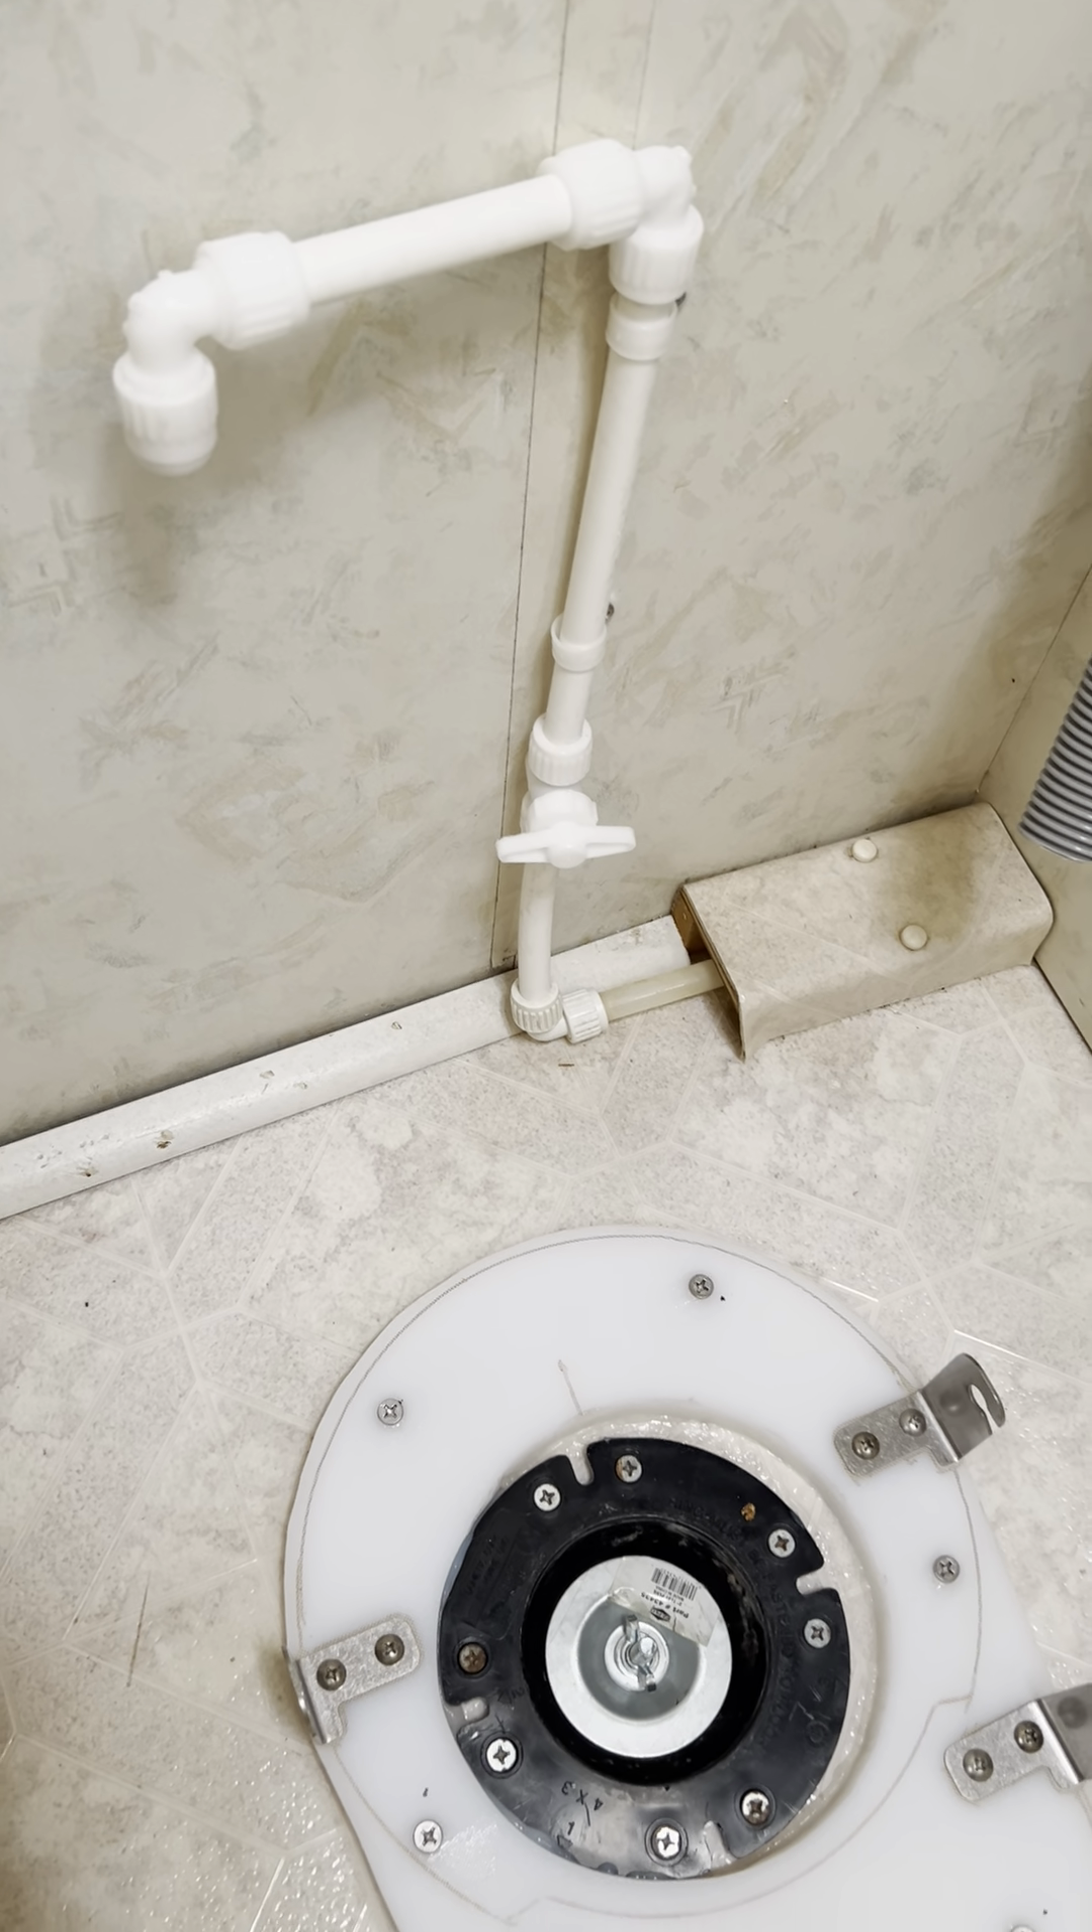The water pipe that went to the original toilet I've modified and just capped it off and put a valve on it too.